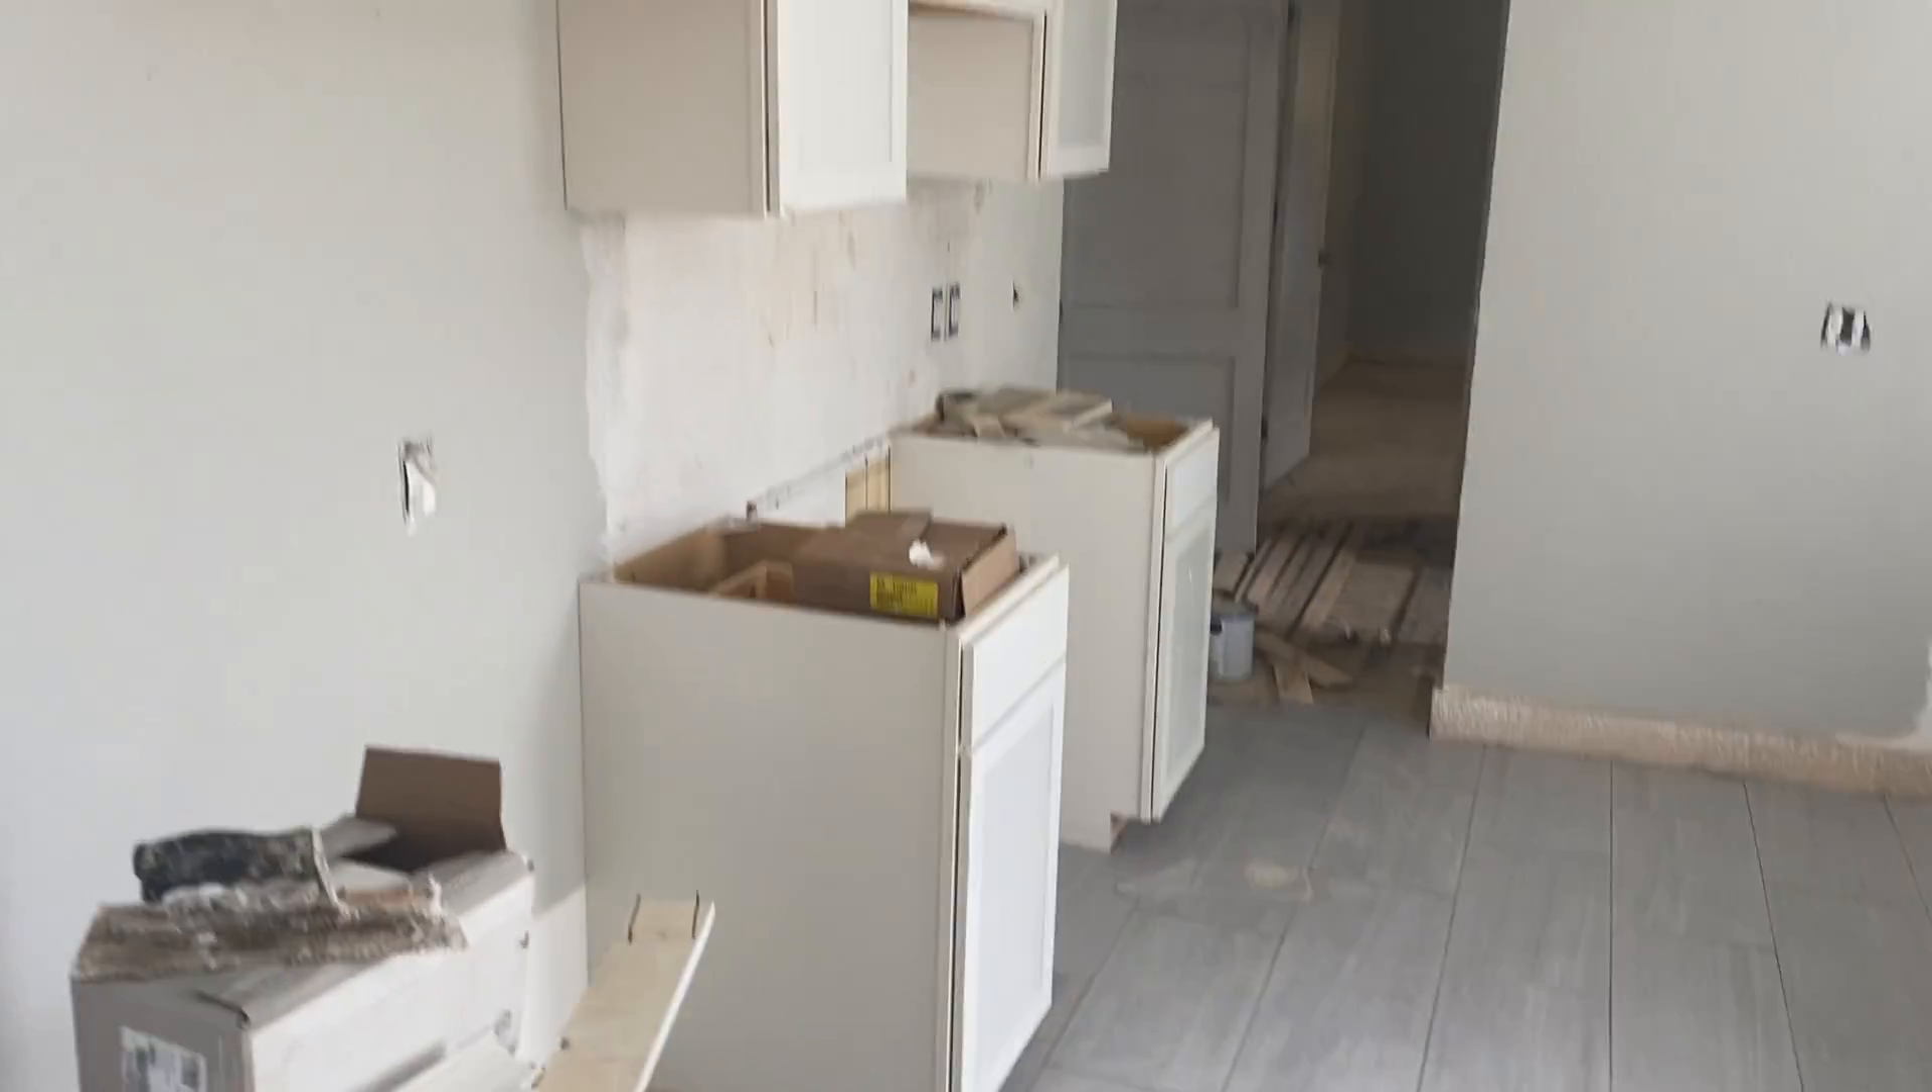So the tile has been laid and cabinets have been hung.